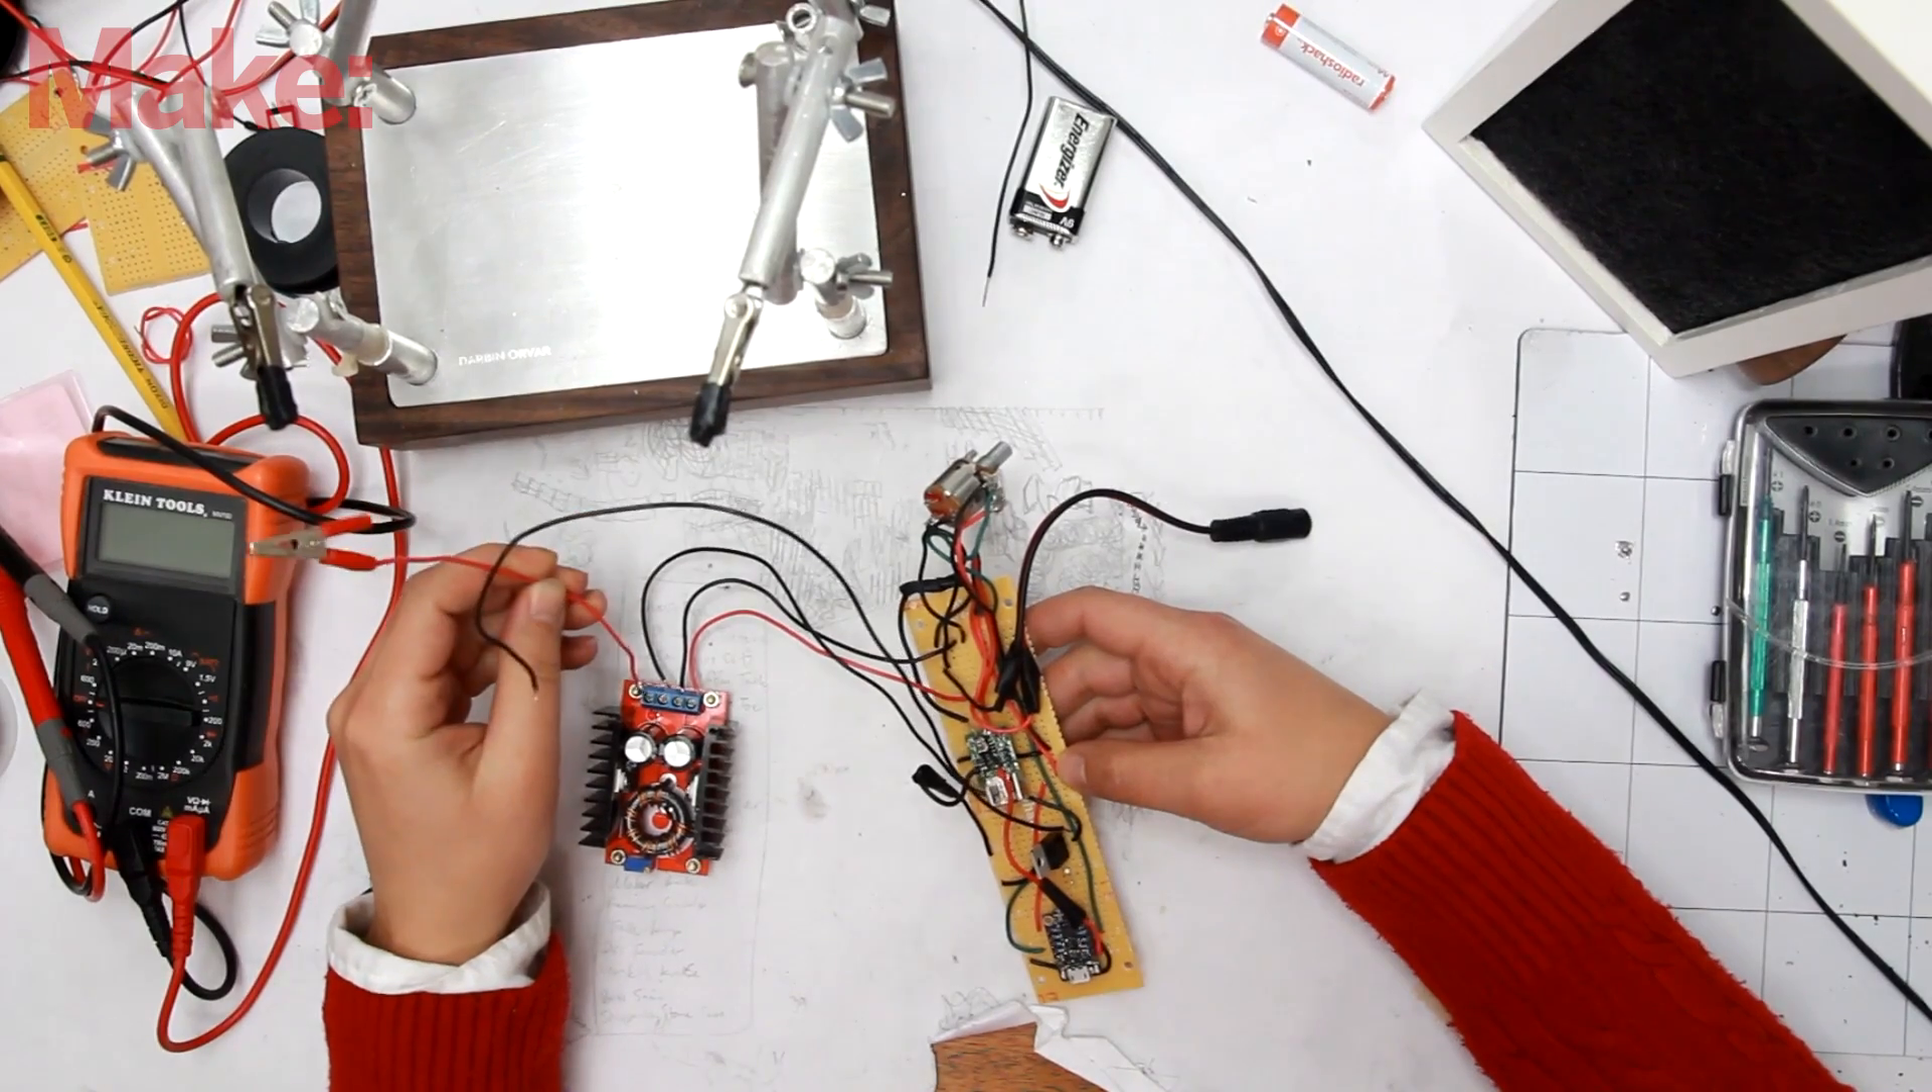Here you can see the whole setup with the board connected to the booster on the left.